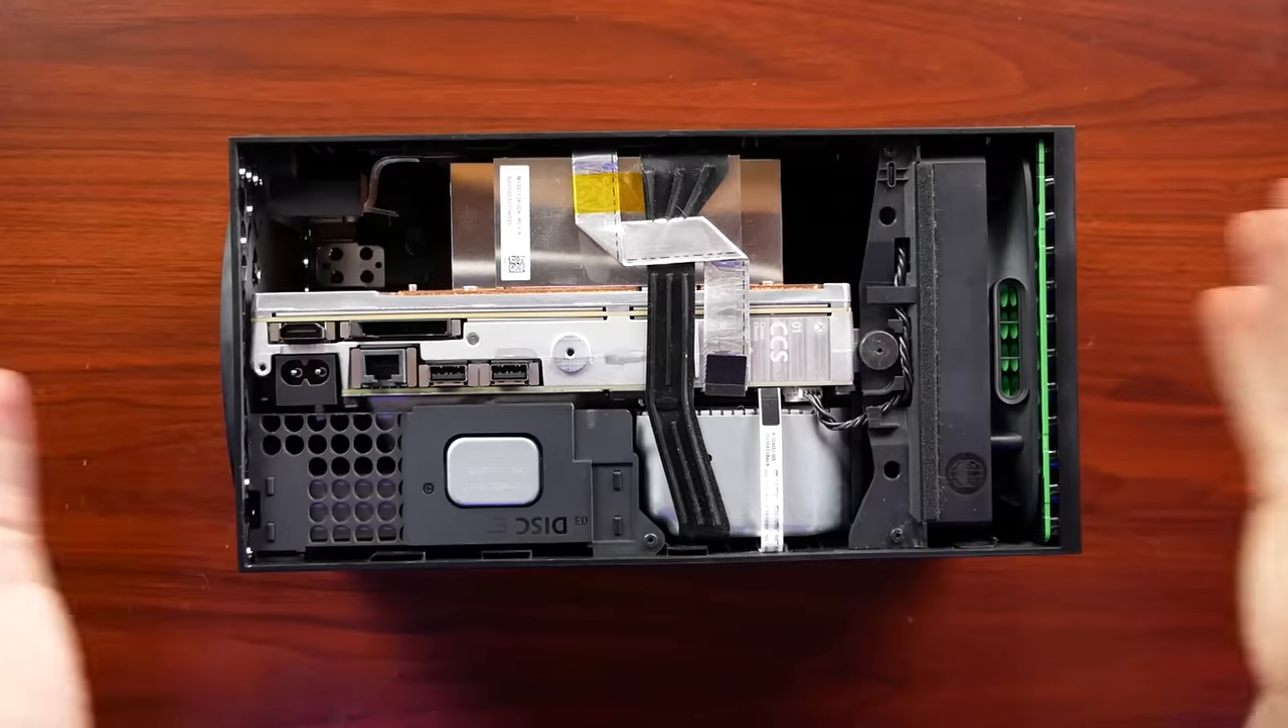And then with the back off you can actually see the entire system.